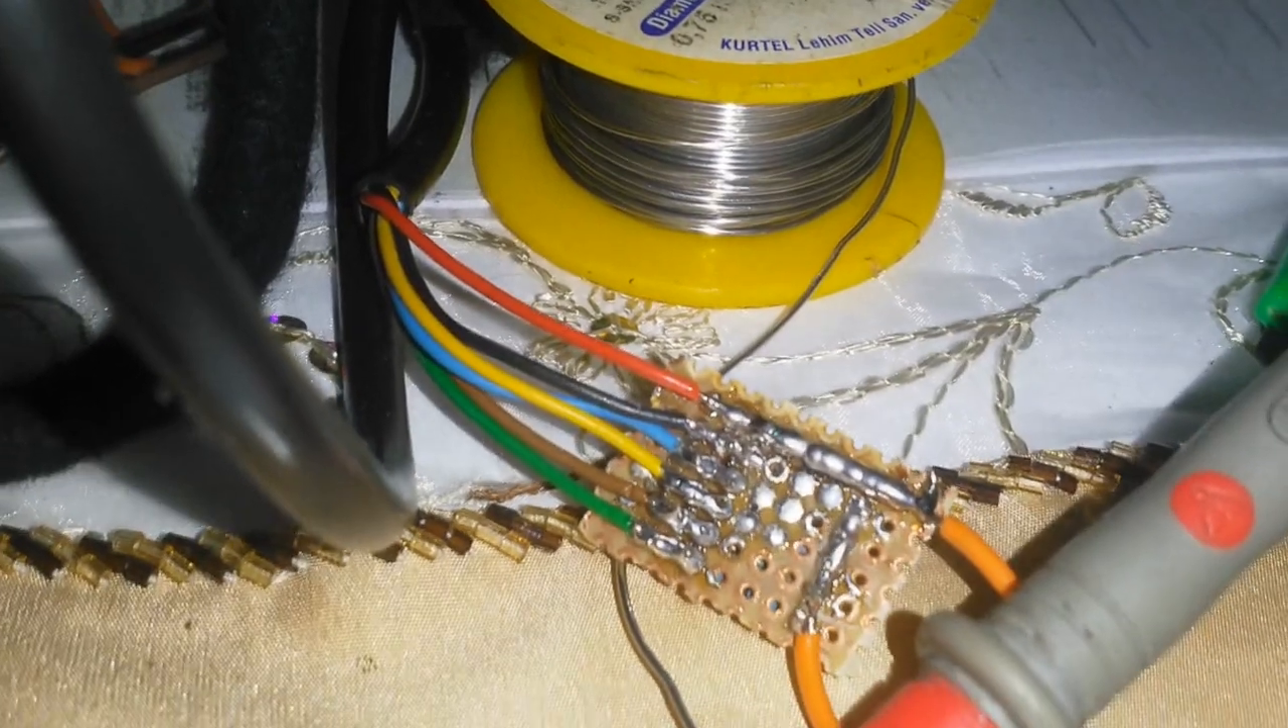Gördüğünüz gibi arkadaşlar, kabloların bağlantılarını bu şekilde yaptık.